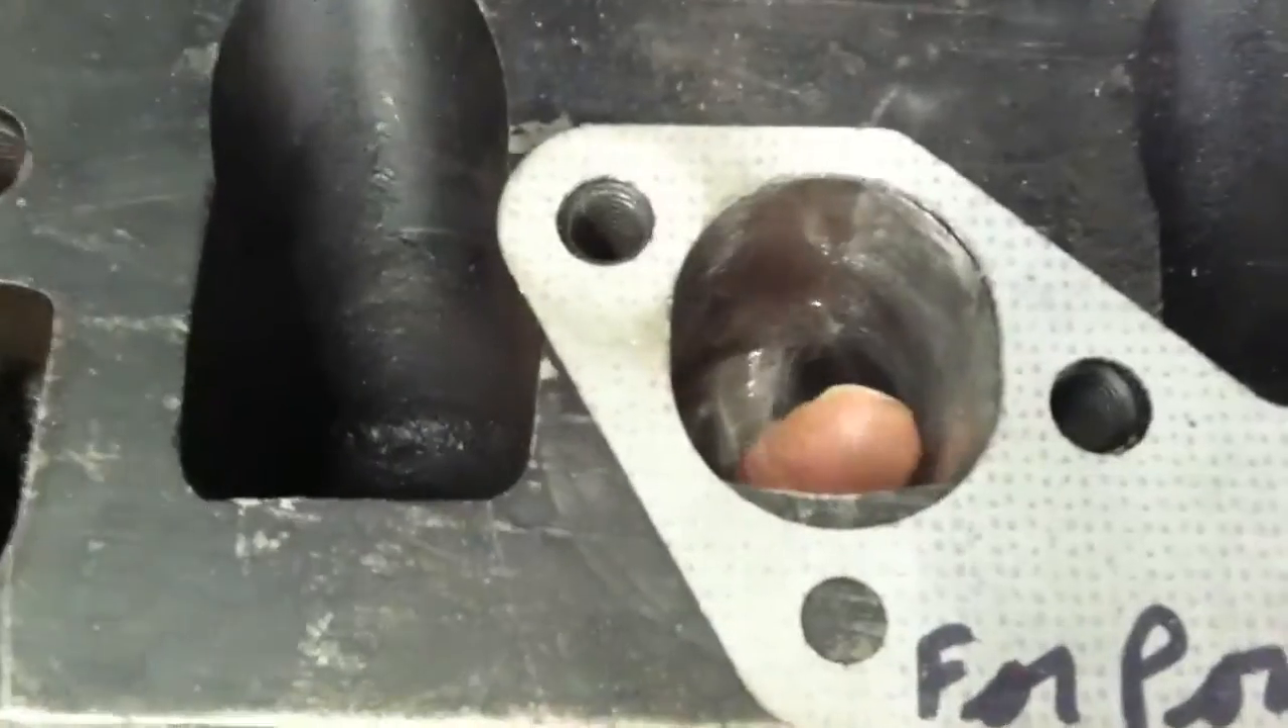And you can see here now when you line up the exhaust gasket, it pretty much matches perfectly.